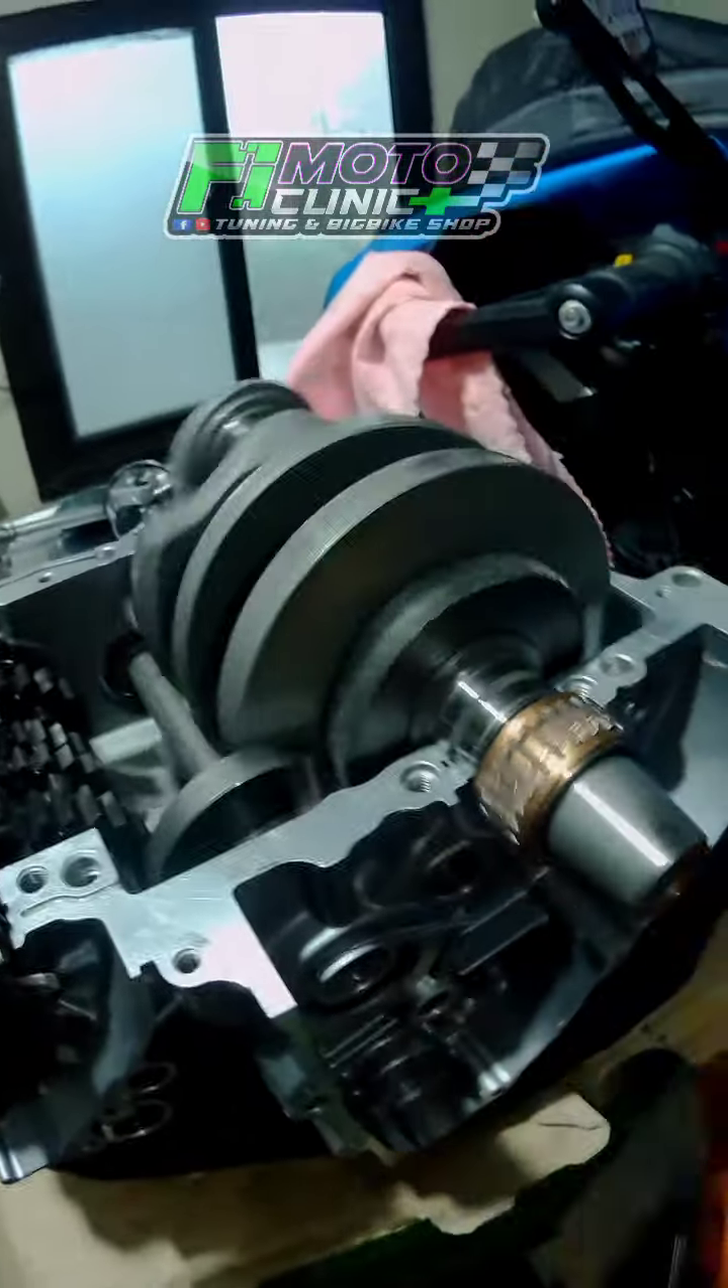Okay, nilagyan na natin yung Bagong crankshaft Ayan Next is Piston.